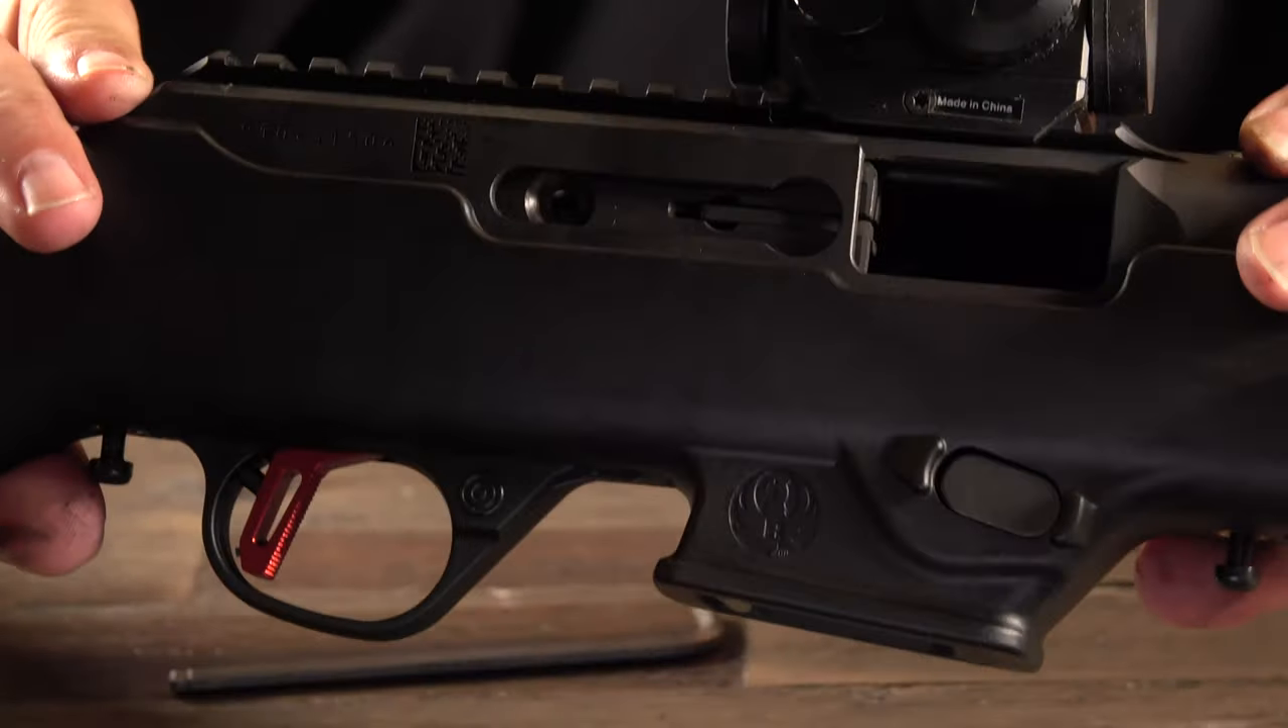We have the receiver back into the stock.